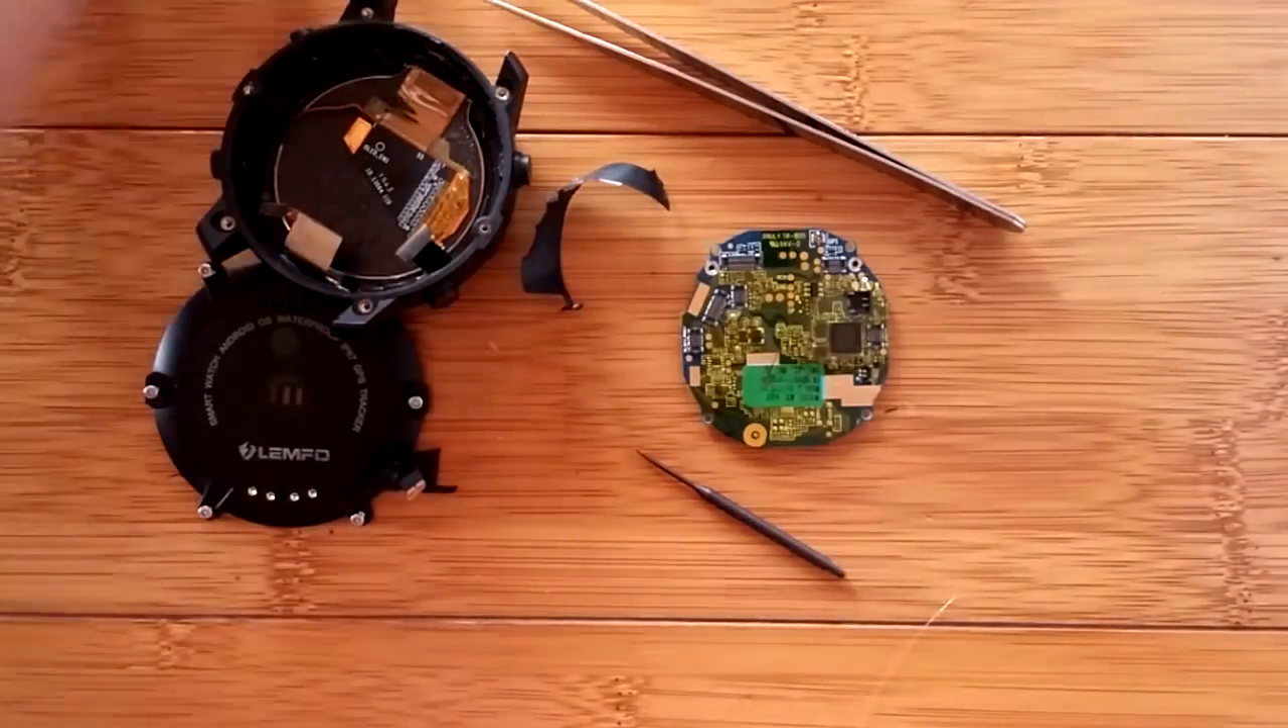And now, other than taking the whole thing down to the actual screen itself underneath here, uh, we've done a complete teardown of this watch.